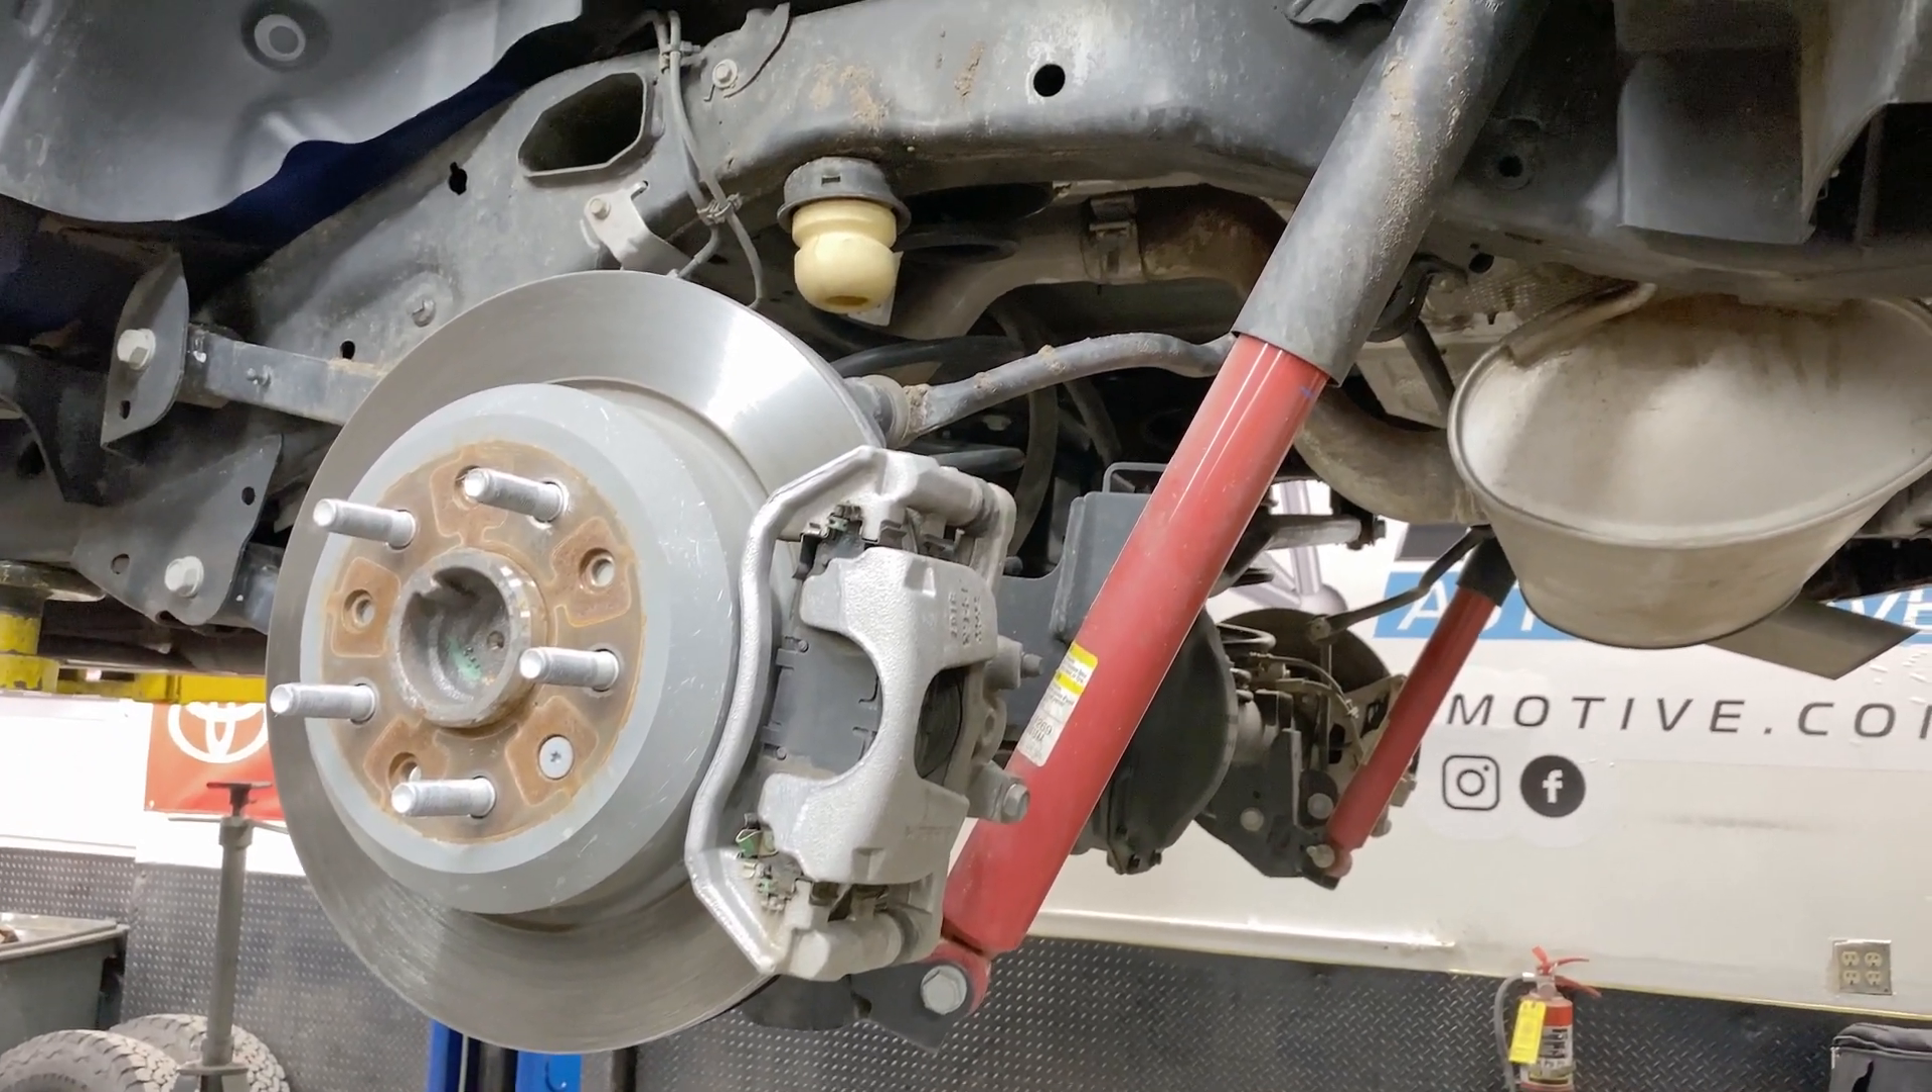Now the back man still has those ugly red shocks on there.